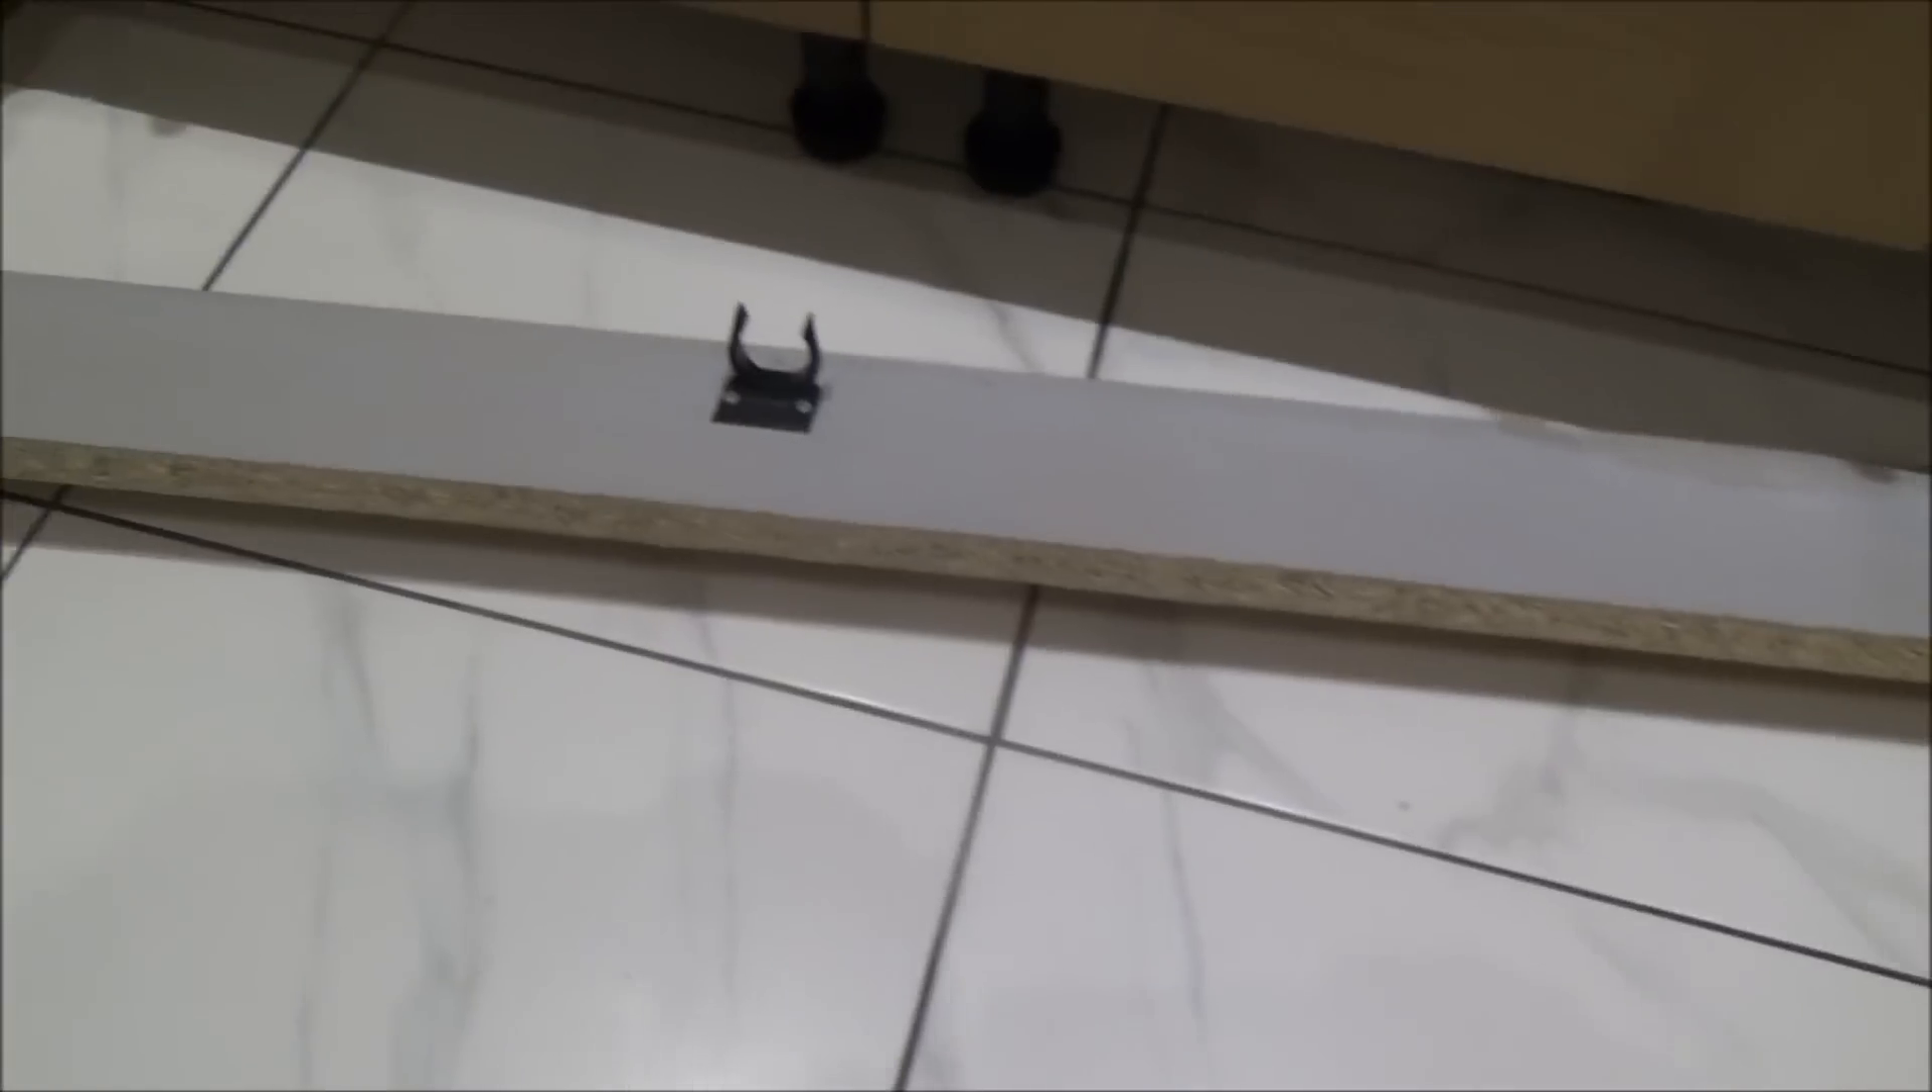Nearly there, just got to put this plinth back on.